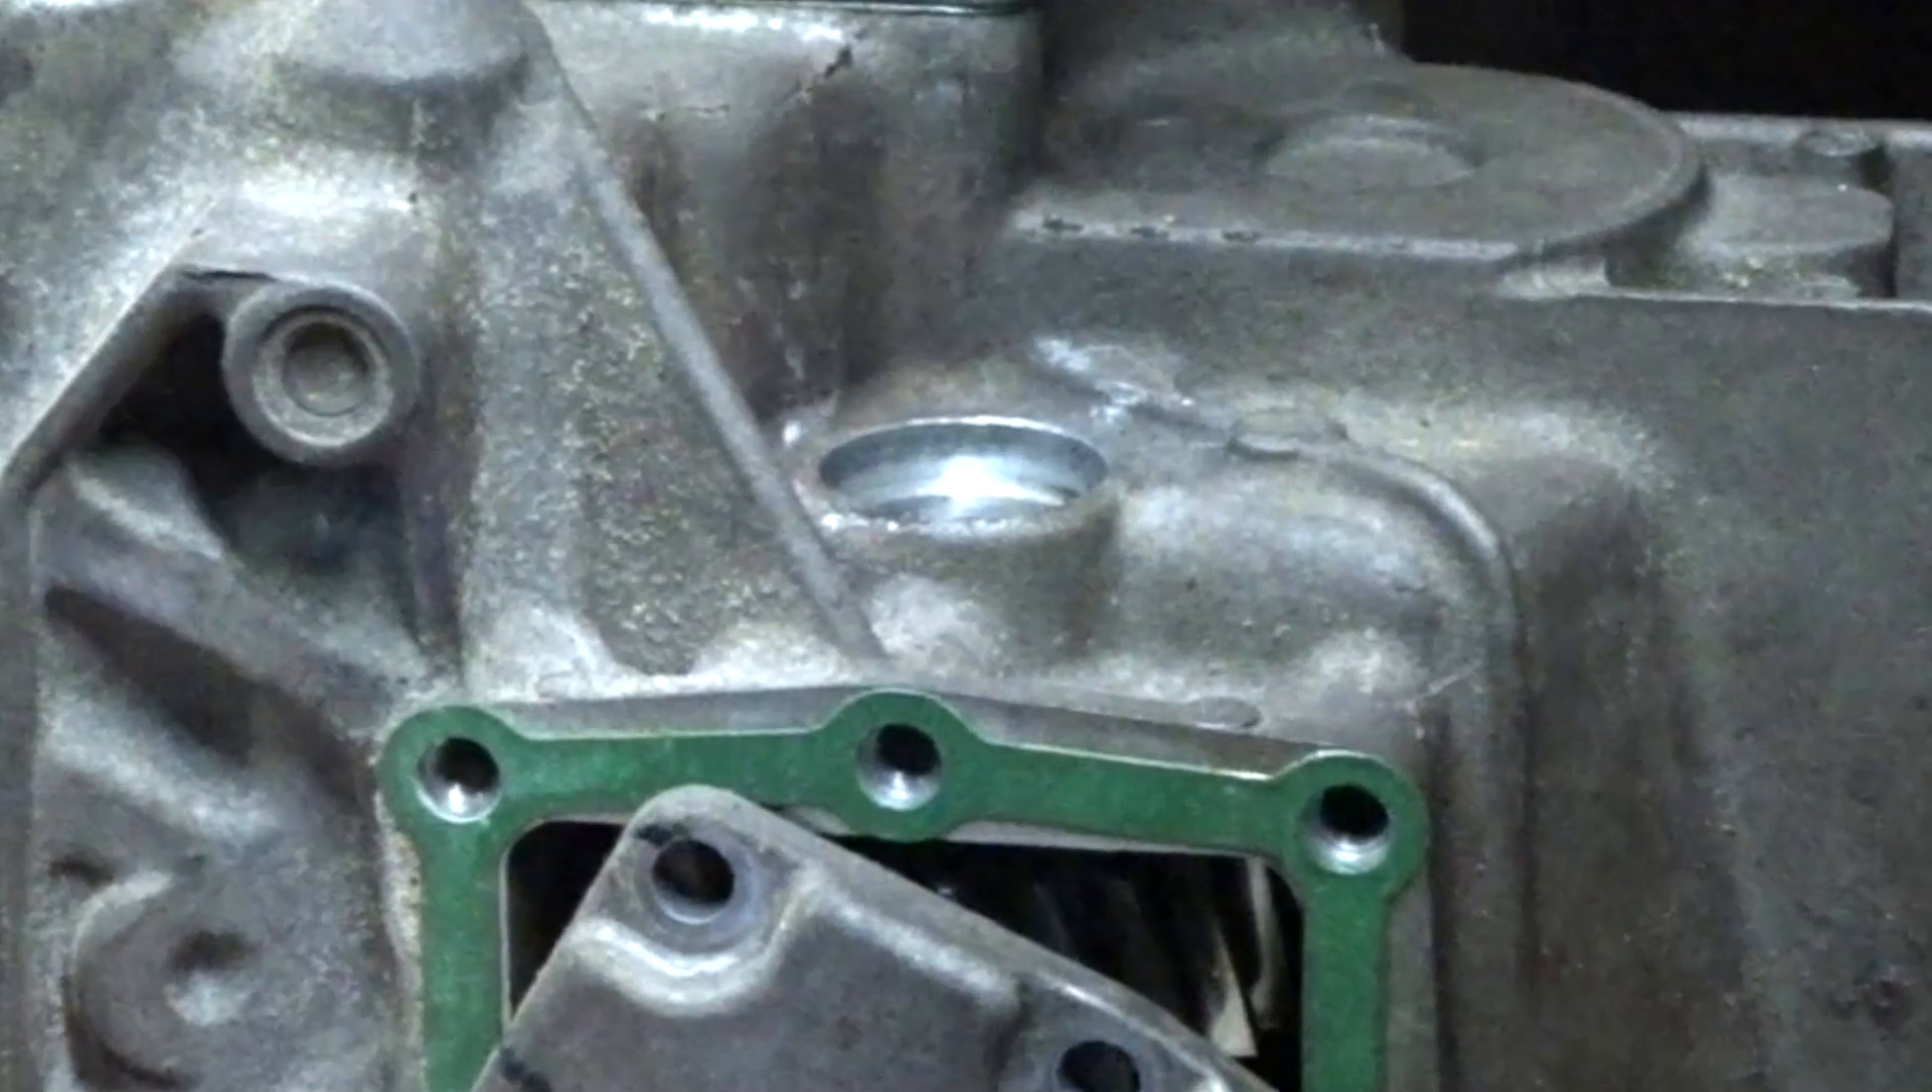You might notice the 30mm plug is already removed.